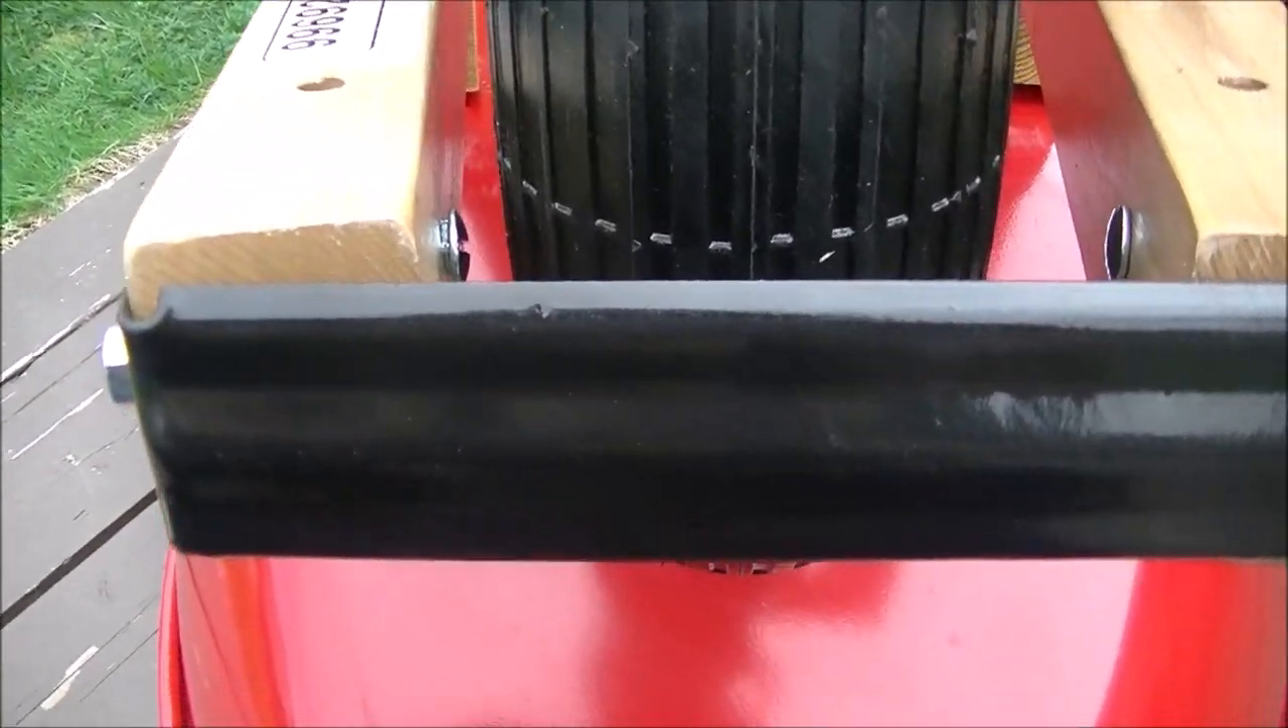So that's the front kick bracket. Put in place.